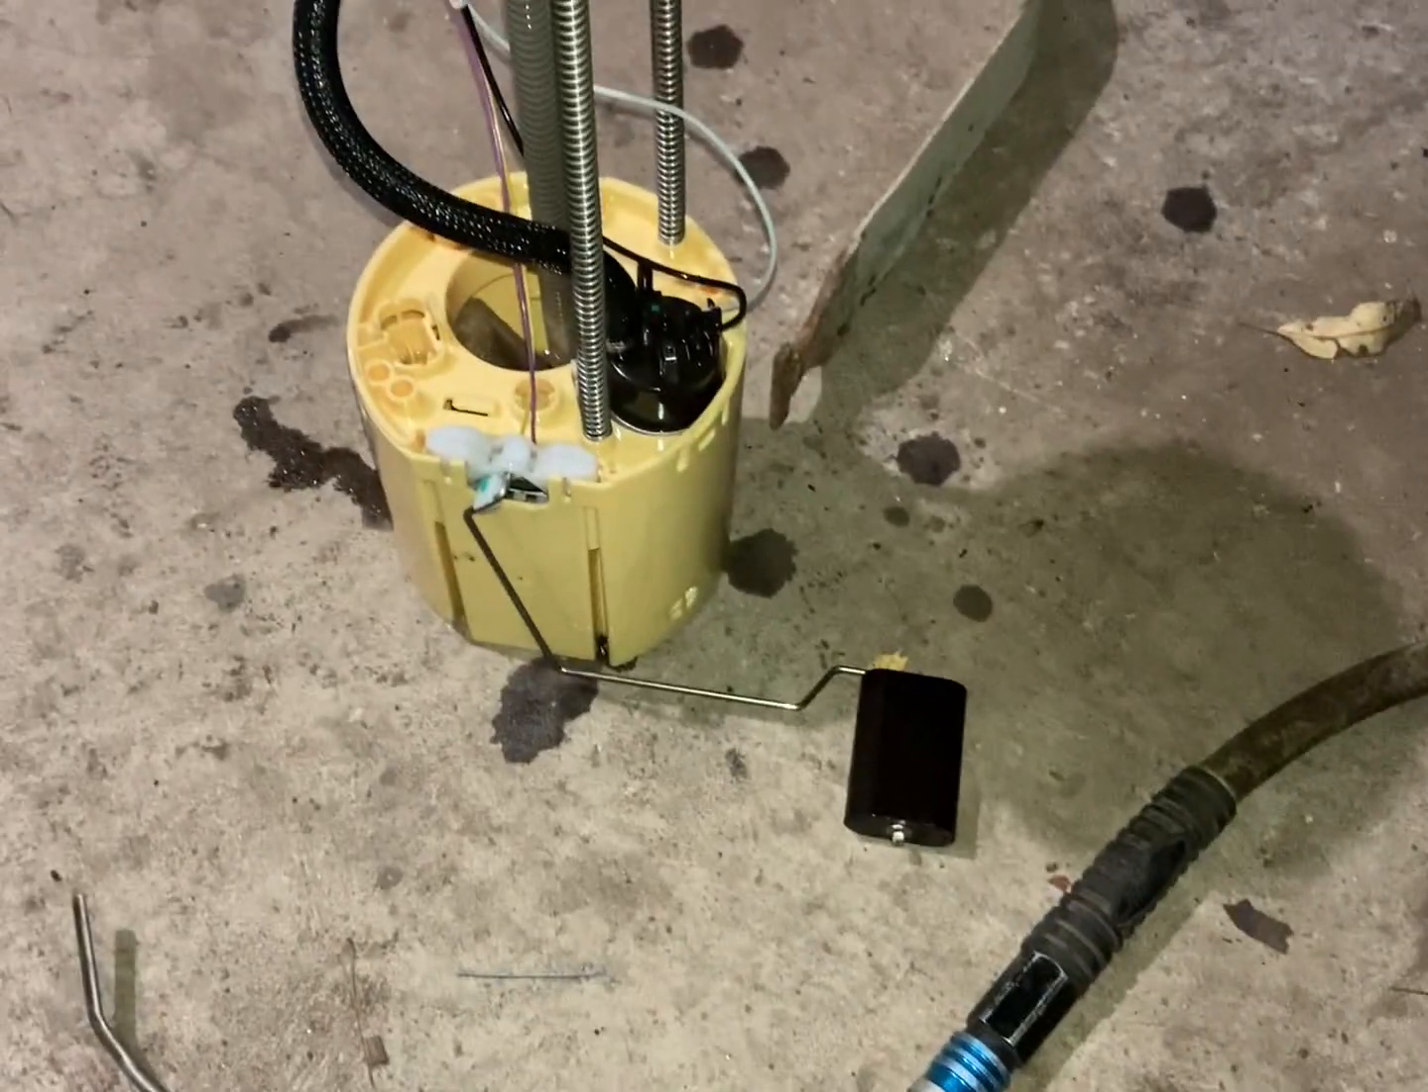And that's the fuel pump removed and on the ground.